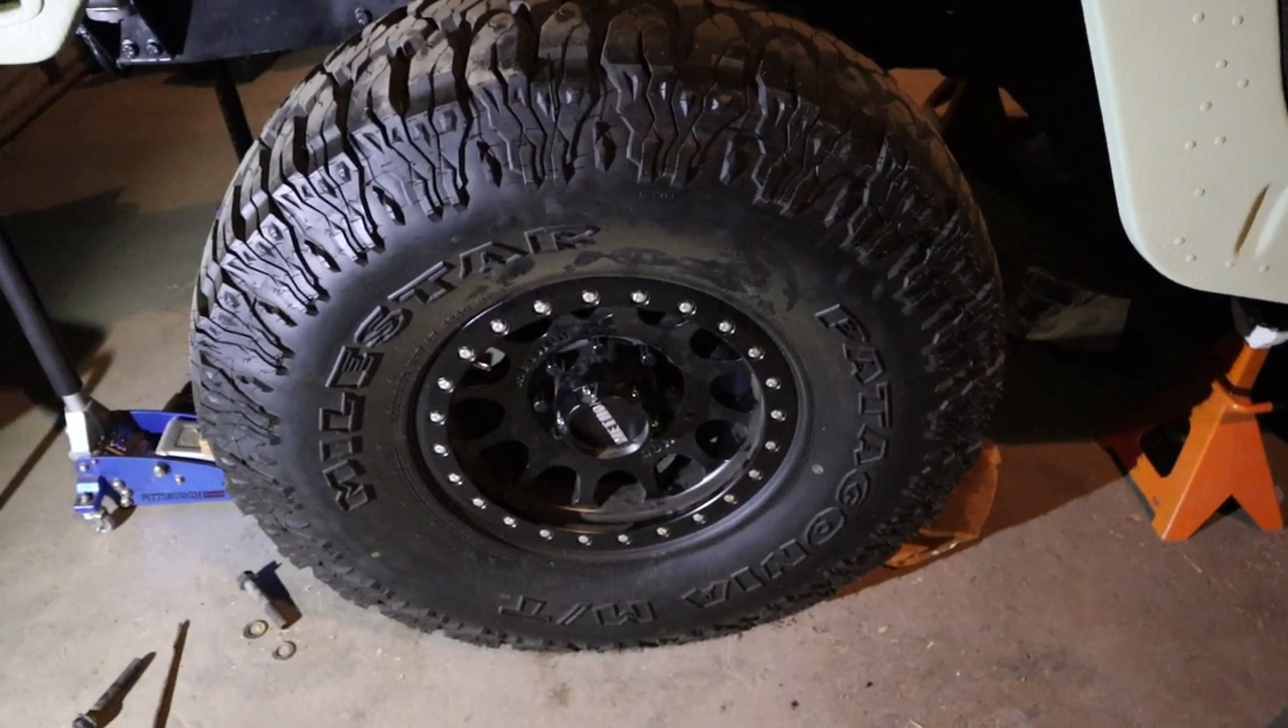Wheels back on, torqued down.